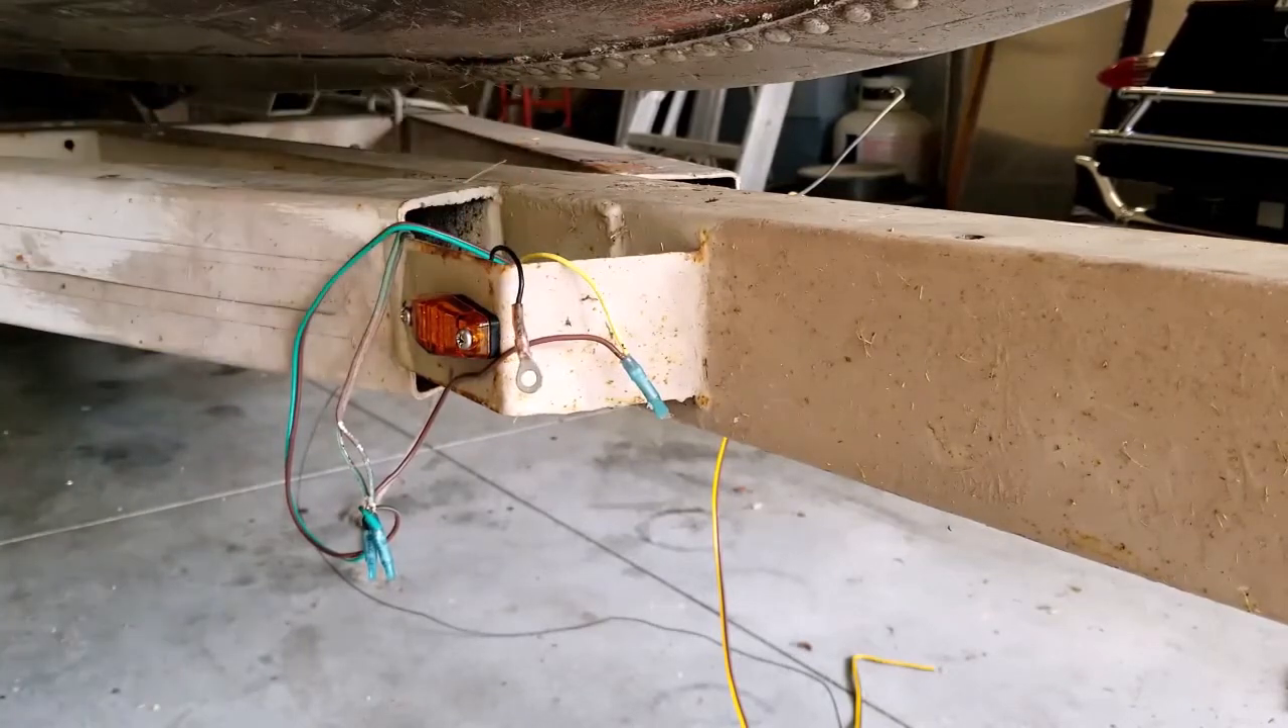There we go. All right. So we've got the light mounted.